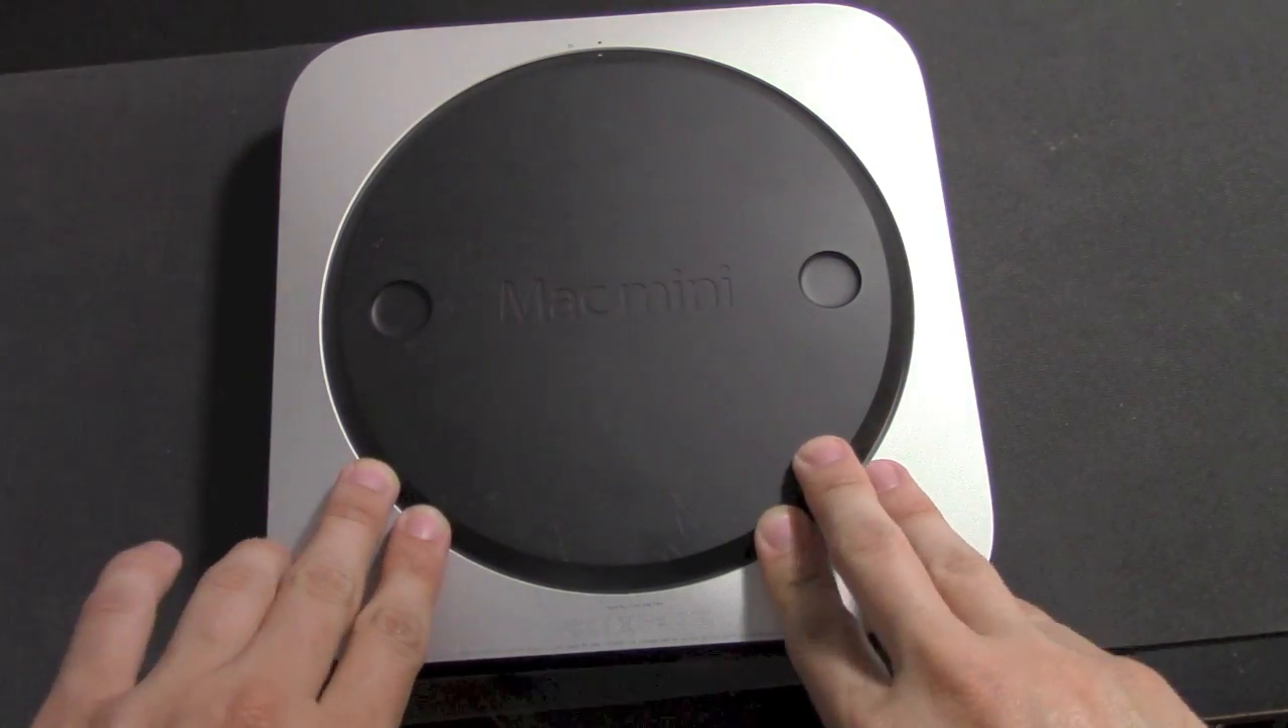All right so we've got the cover on.